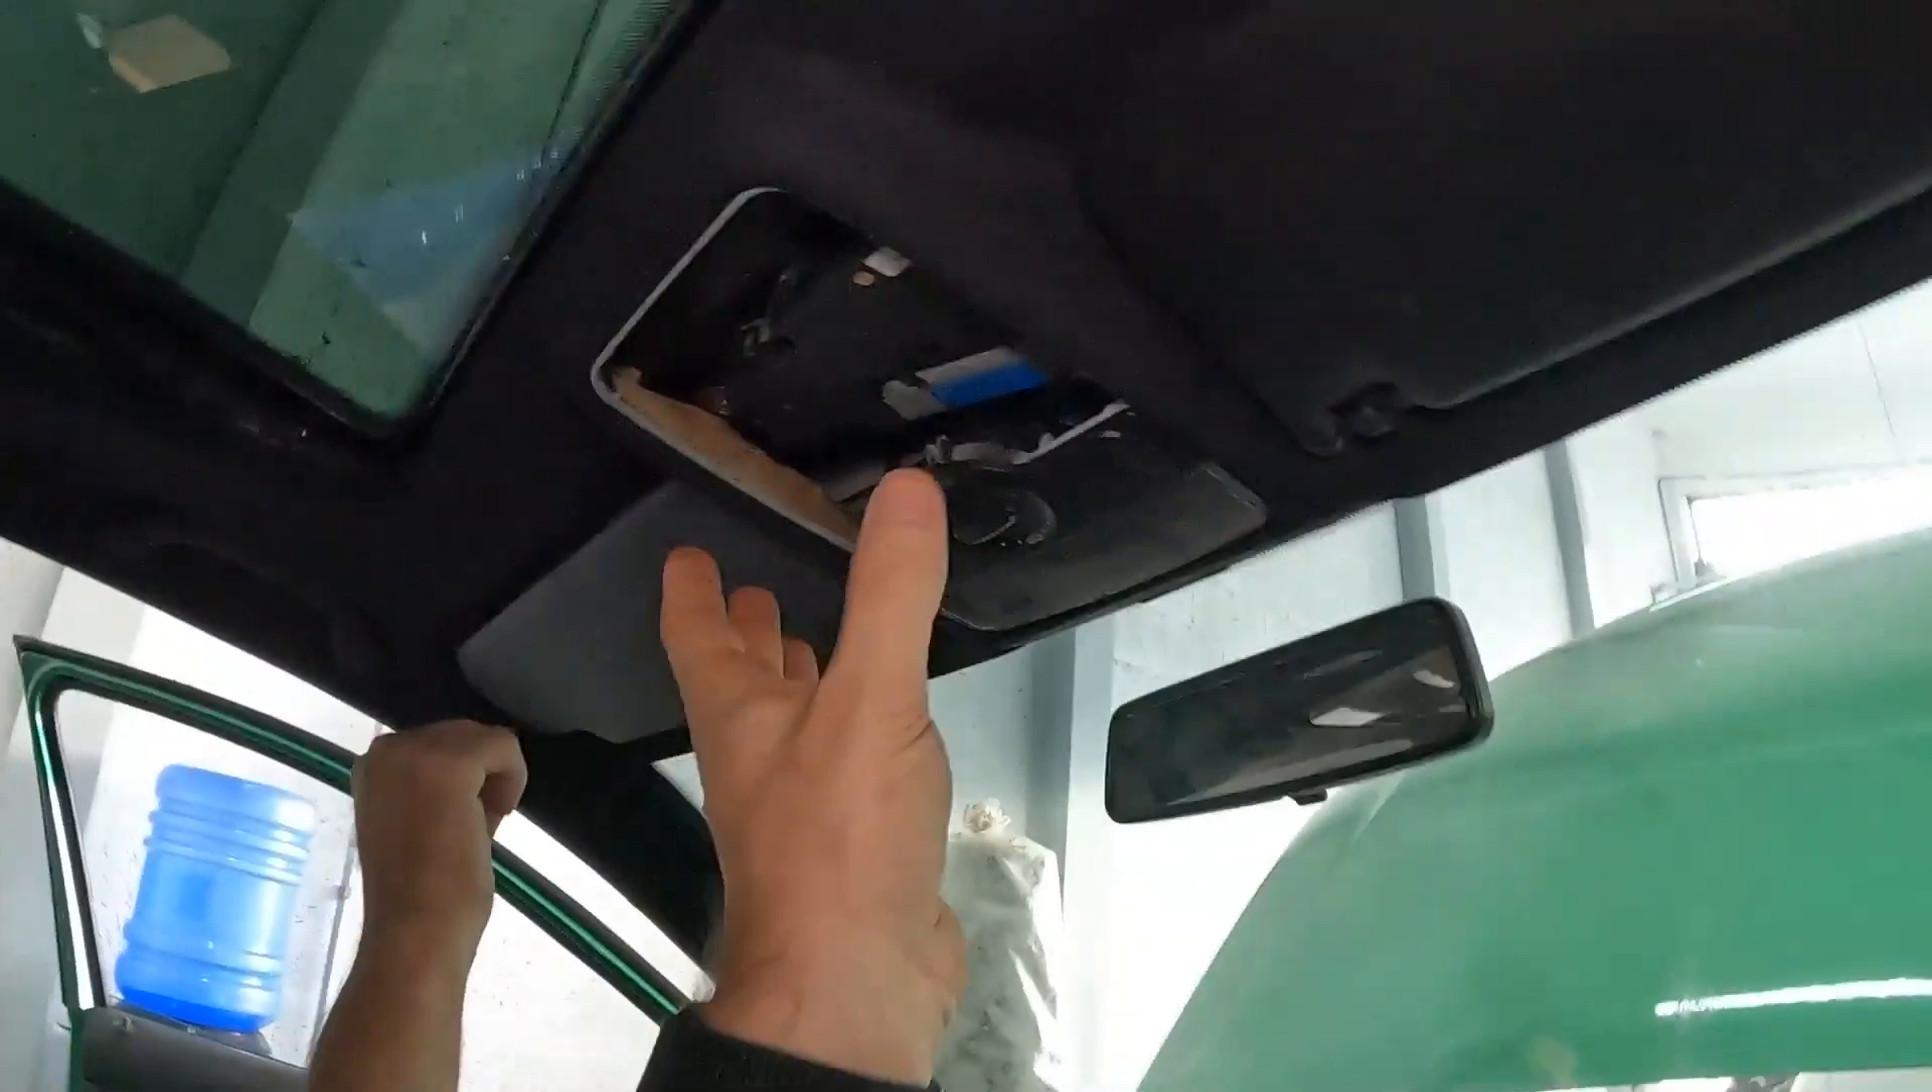Ó, tá faltando isso aqui, certo? Isso, essa tampa tá faltando.